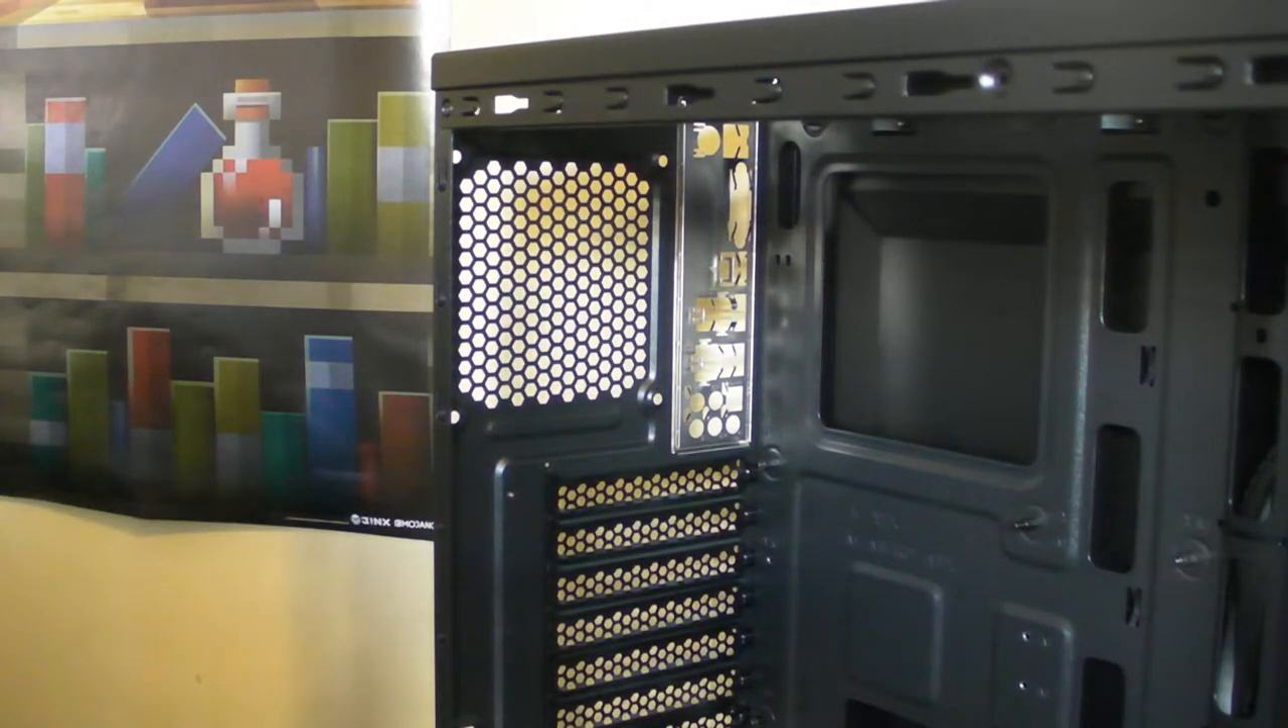So I finally got the I .O. shield in.